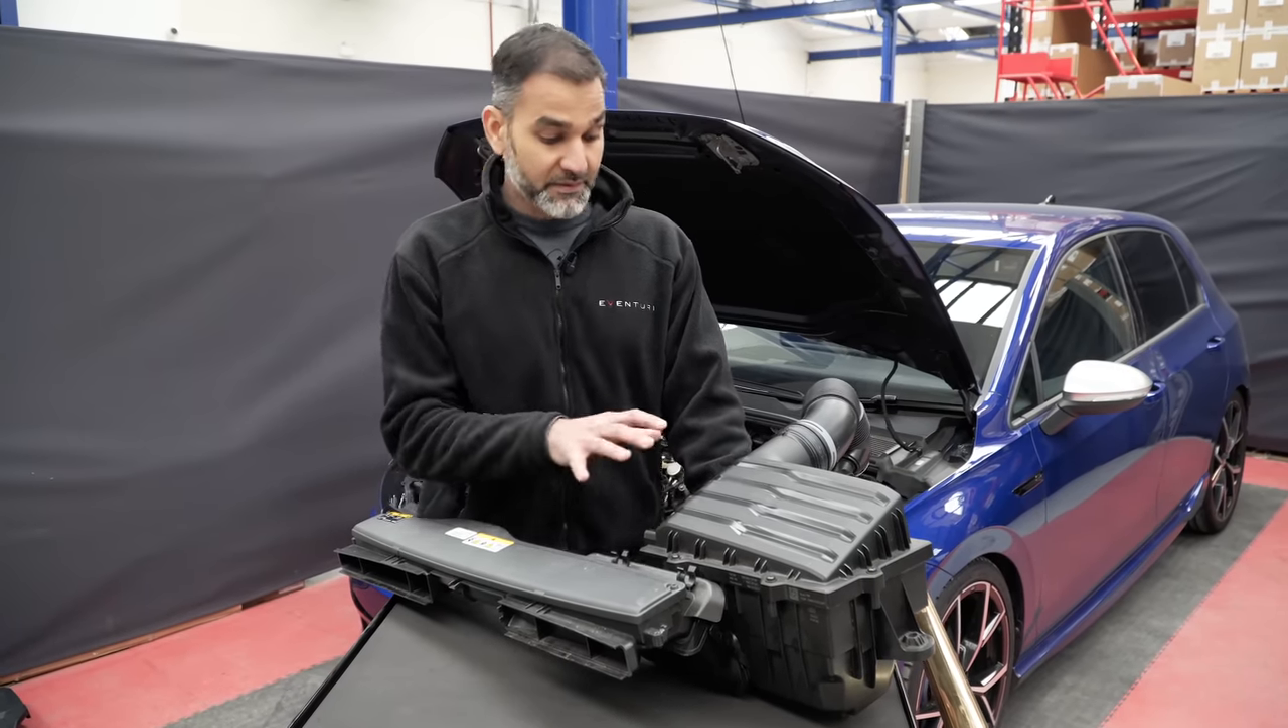This is the stock system which has been removed from the car.